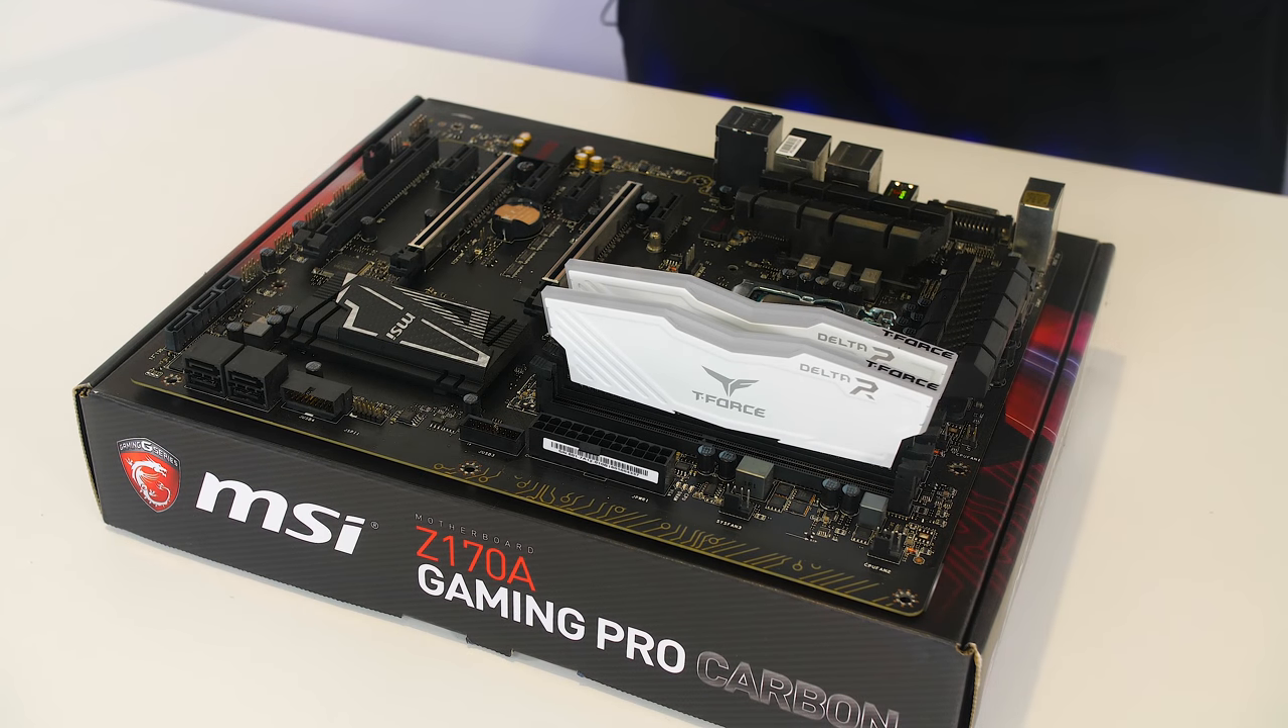And that's the RAM installed. Pretty simple. So the motherboard is prepped and ready to go.